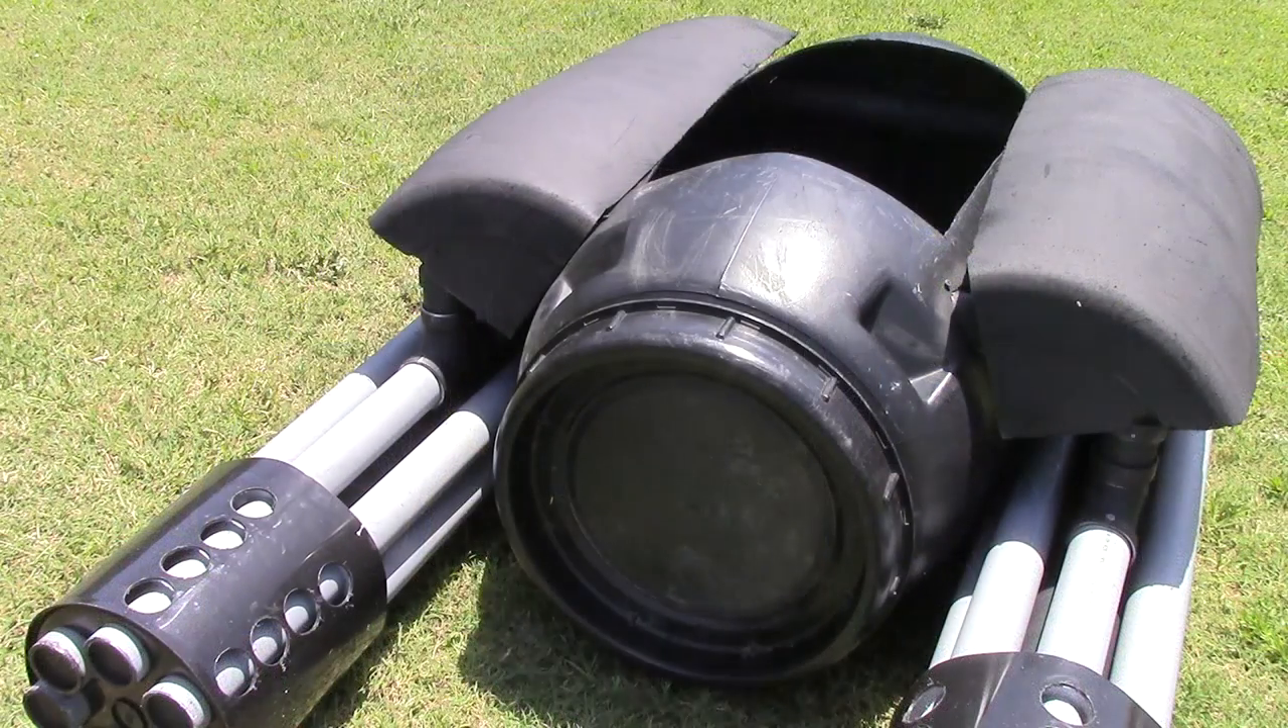Now I've attached my Gatling guns and everything is secured with PVC cement and screws.